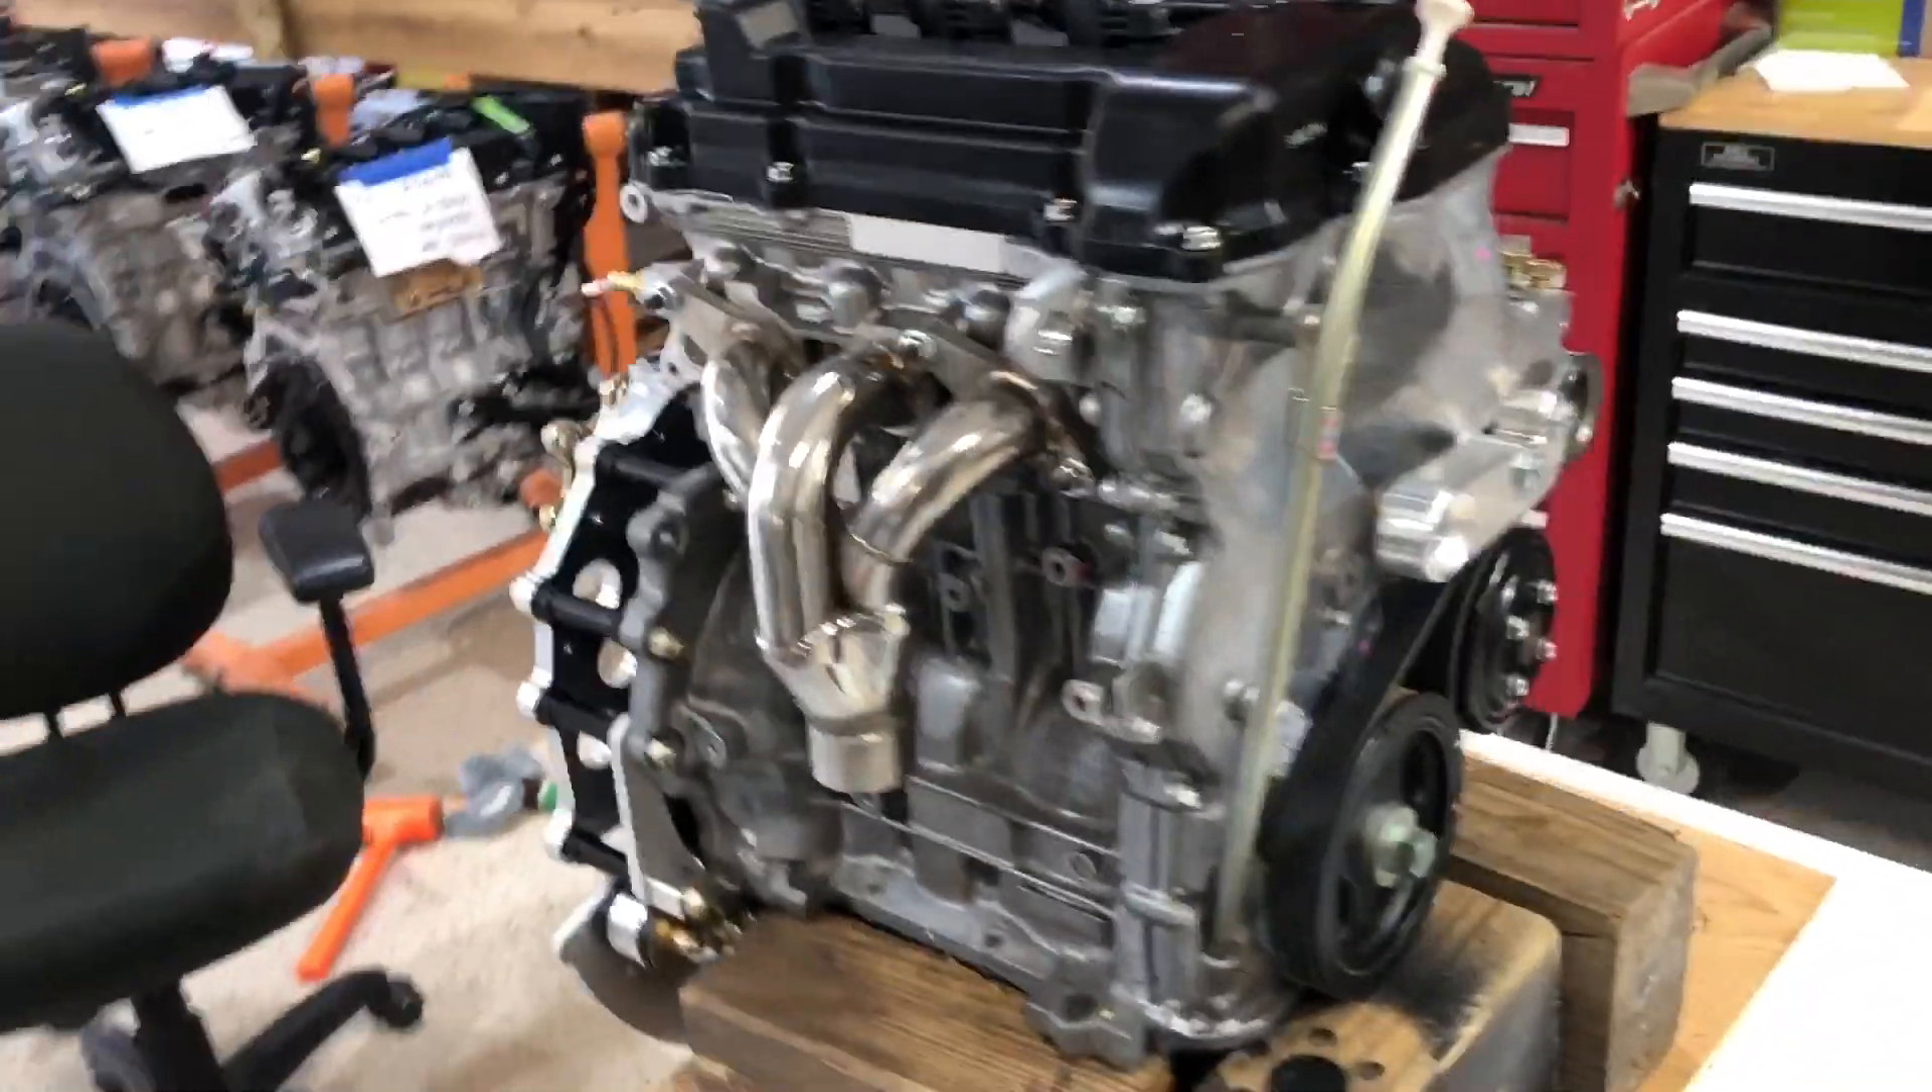All right so the exhaust is done.